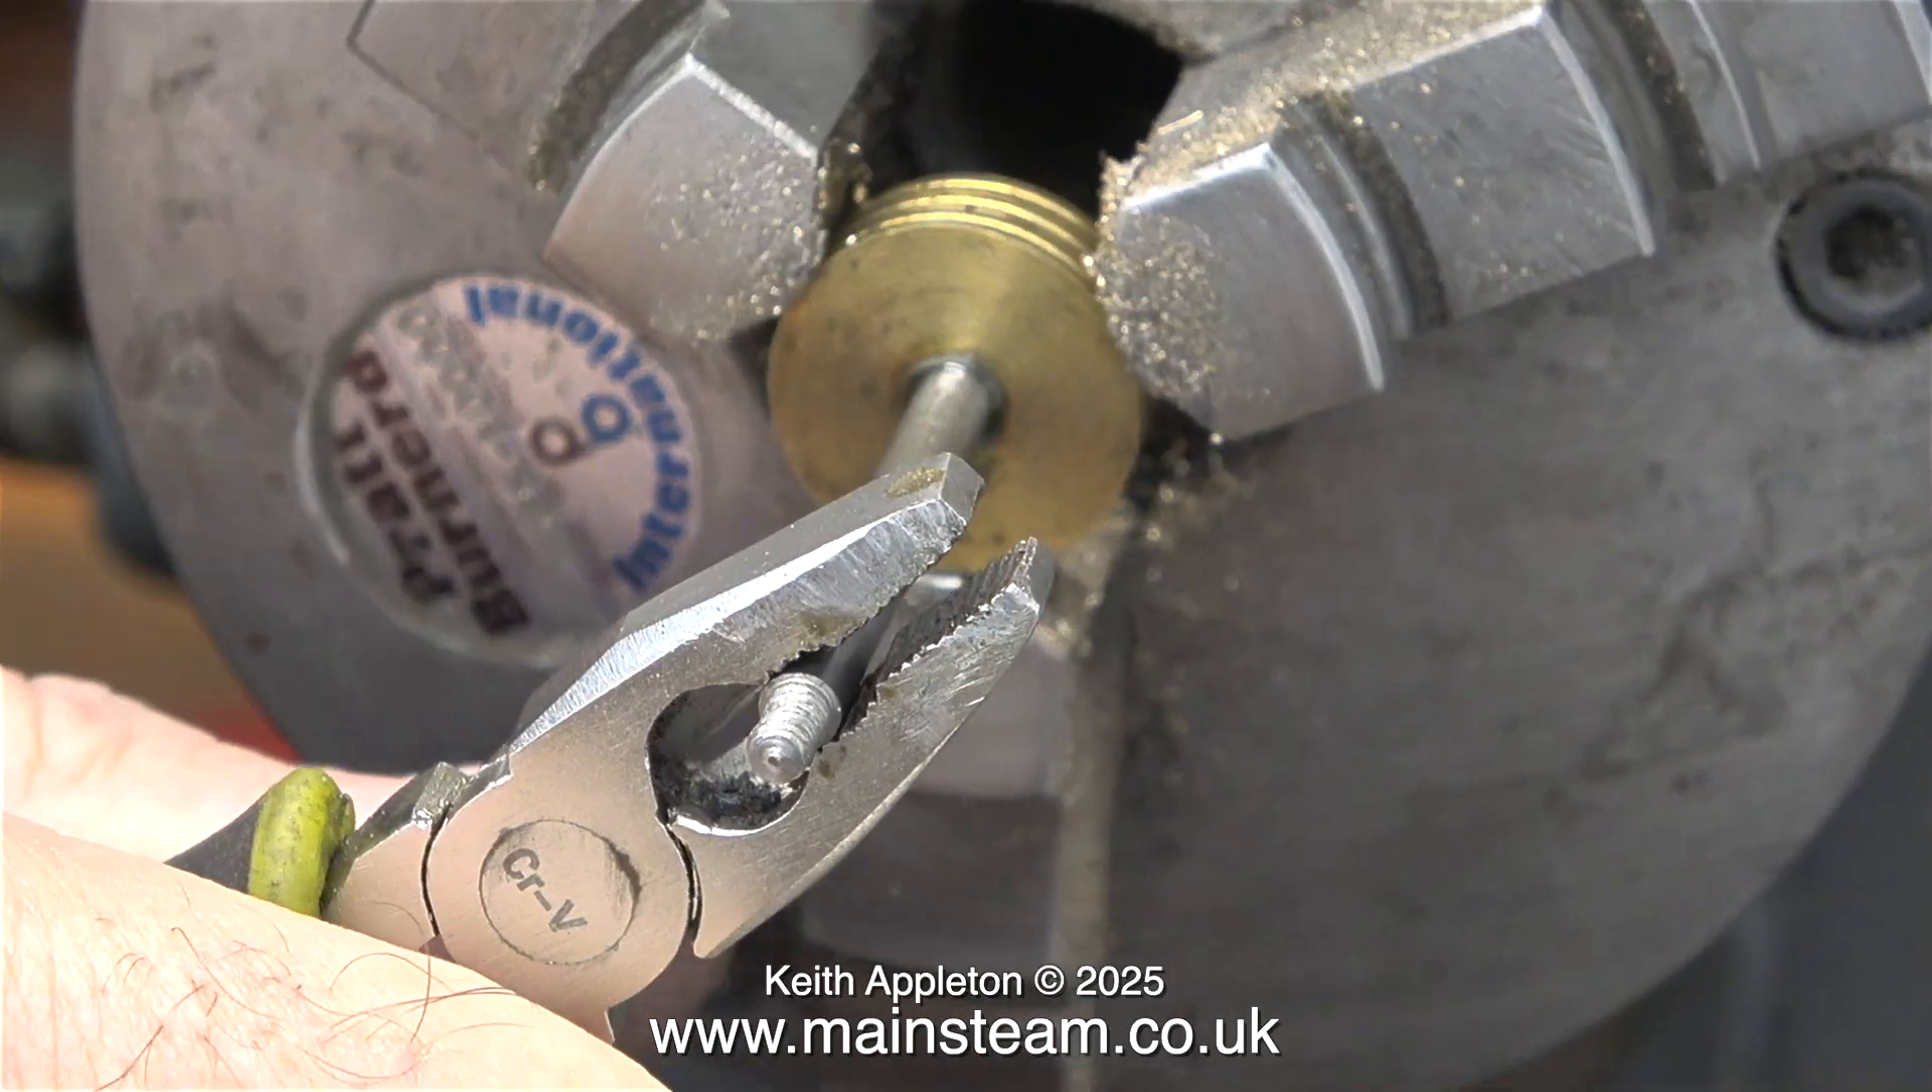I've applied the Loctite 603, screwed the rod into the piston and now the piston is in the chuck and I'm tightening the piston rod into the piston before the Loctite 603 sets.